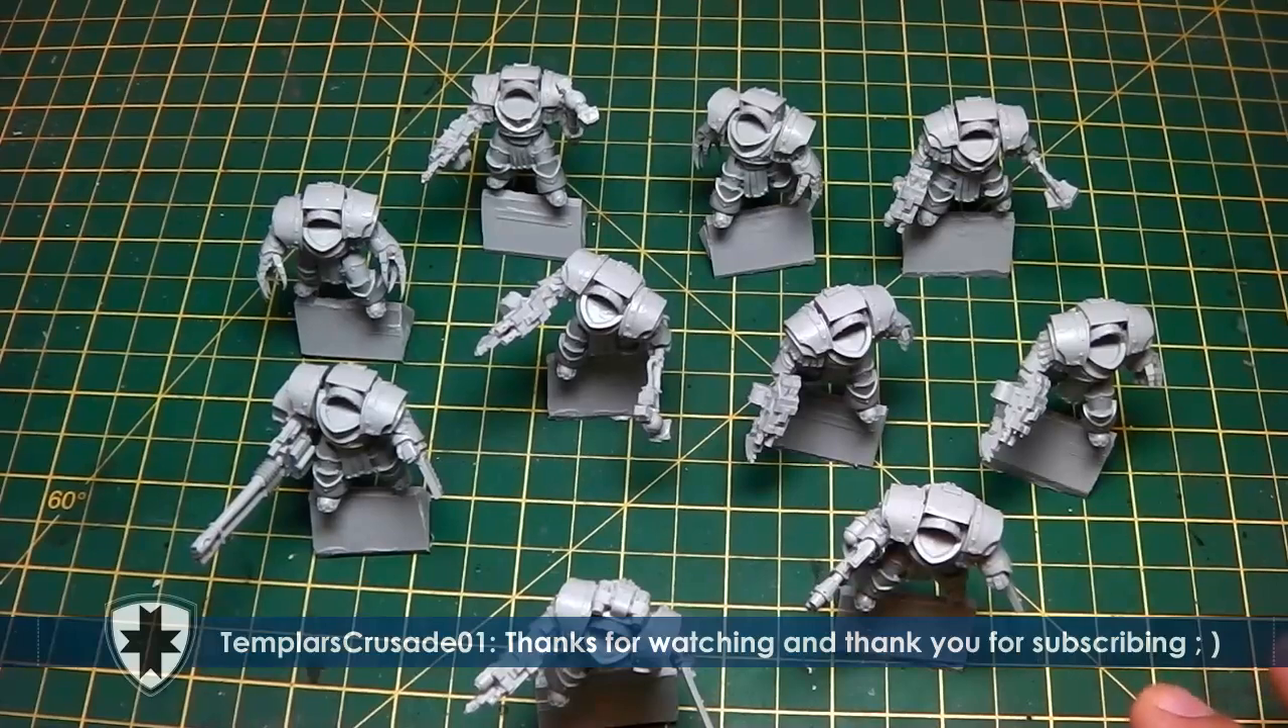Now I've not stuck the head in yet because I'll be painting the head separately and then glue them into place.